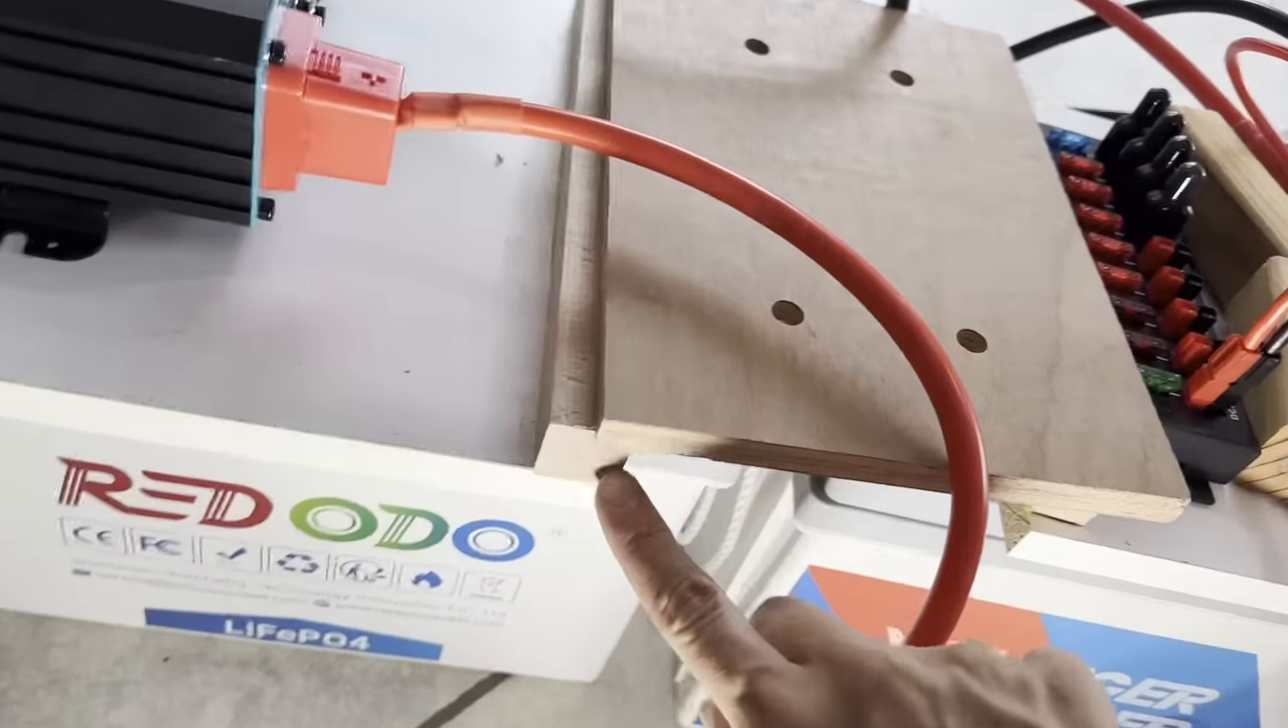I glued on an extra piece of wood just to make sure that nothing would slide this way.